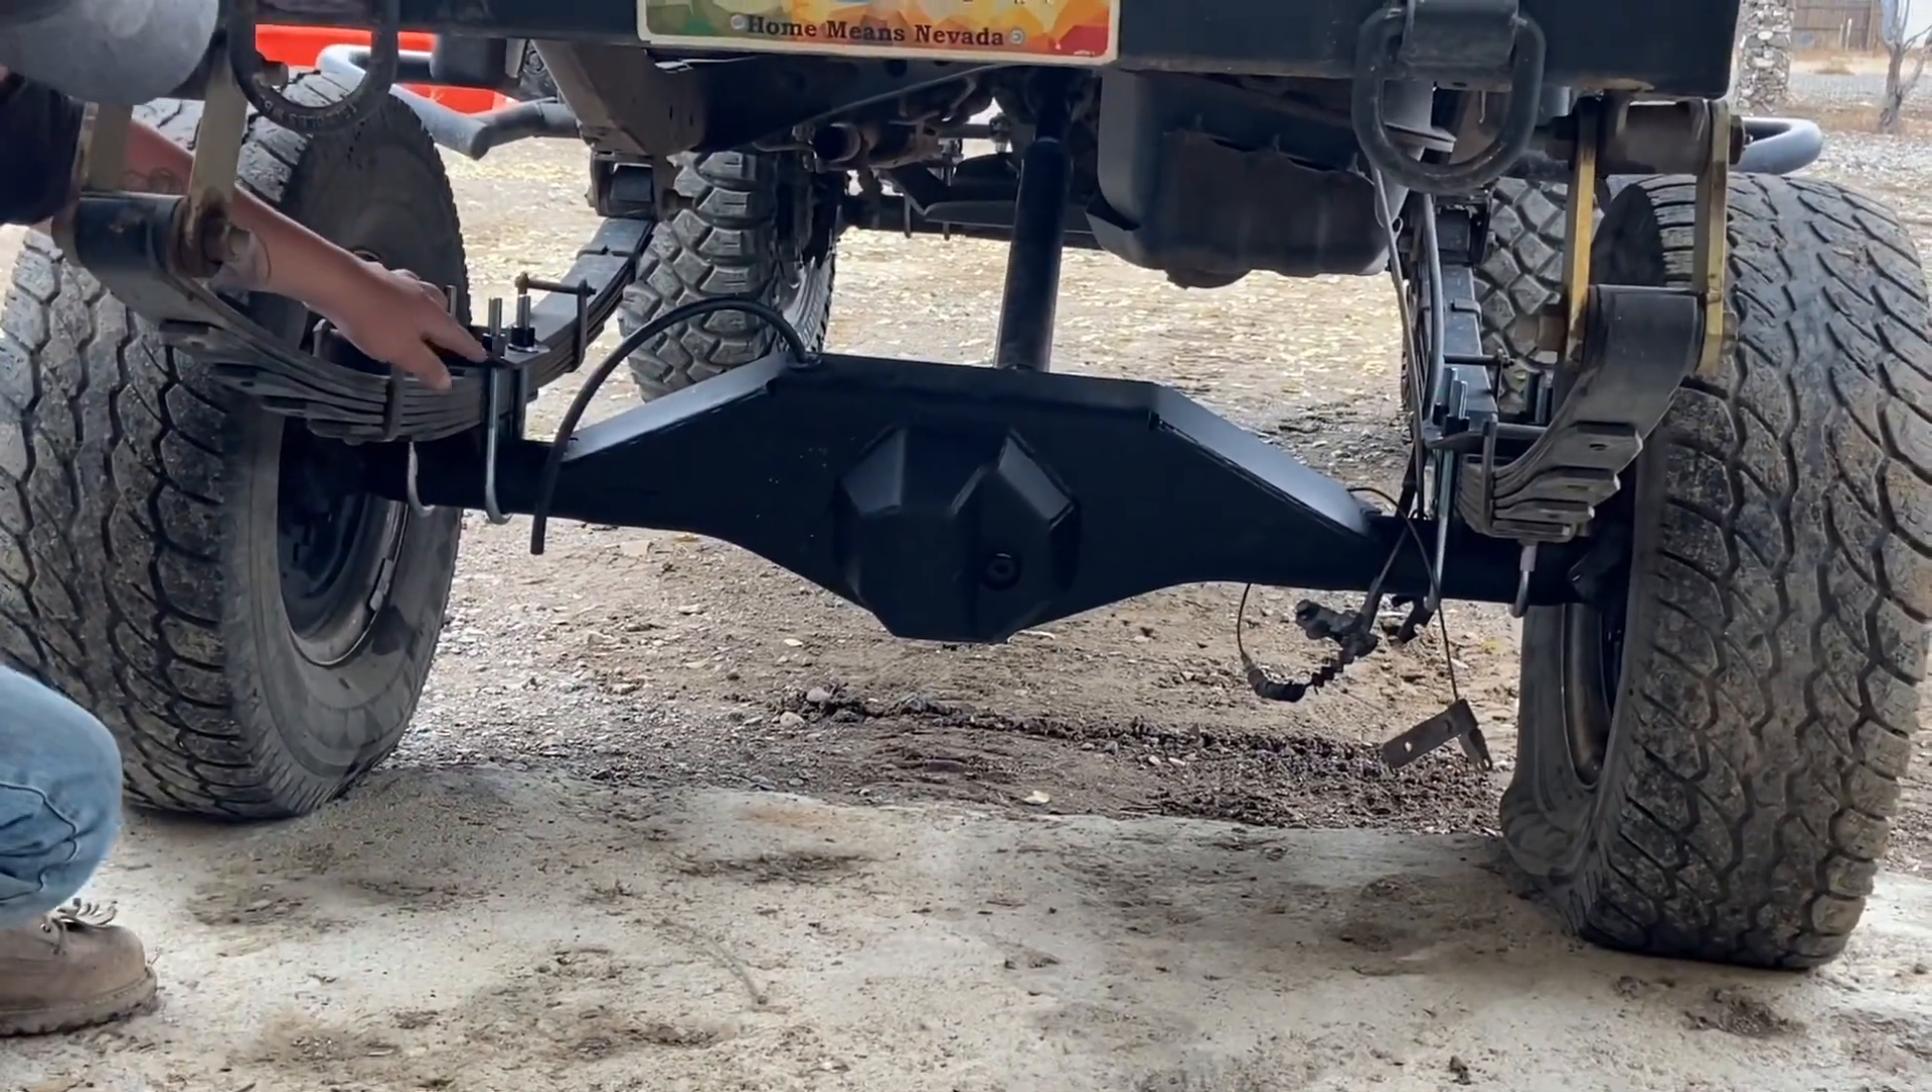We got the axle underneath the truck. All we got to do is torque down the U-bolts and then figure out brake line routing.